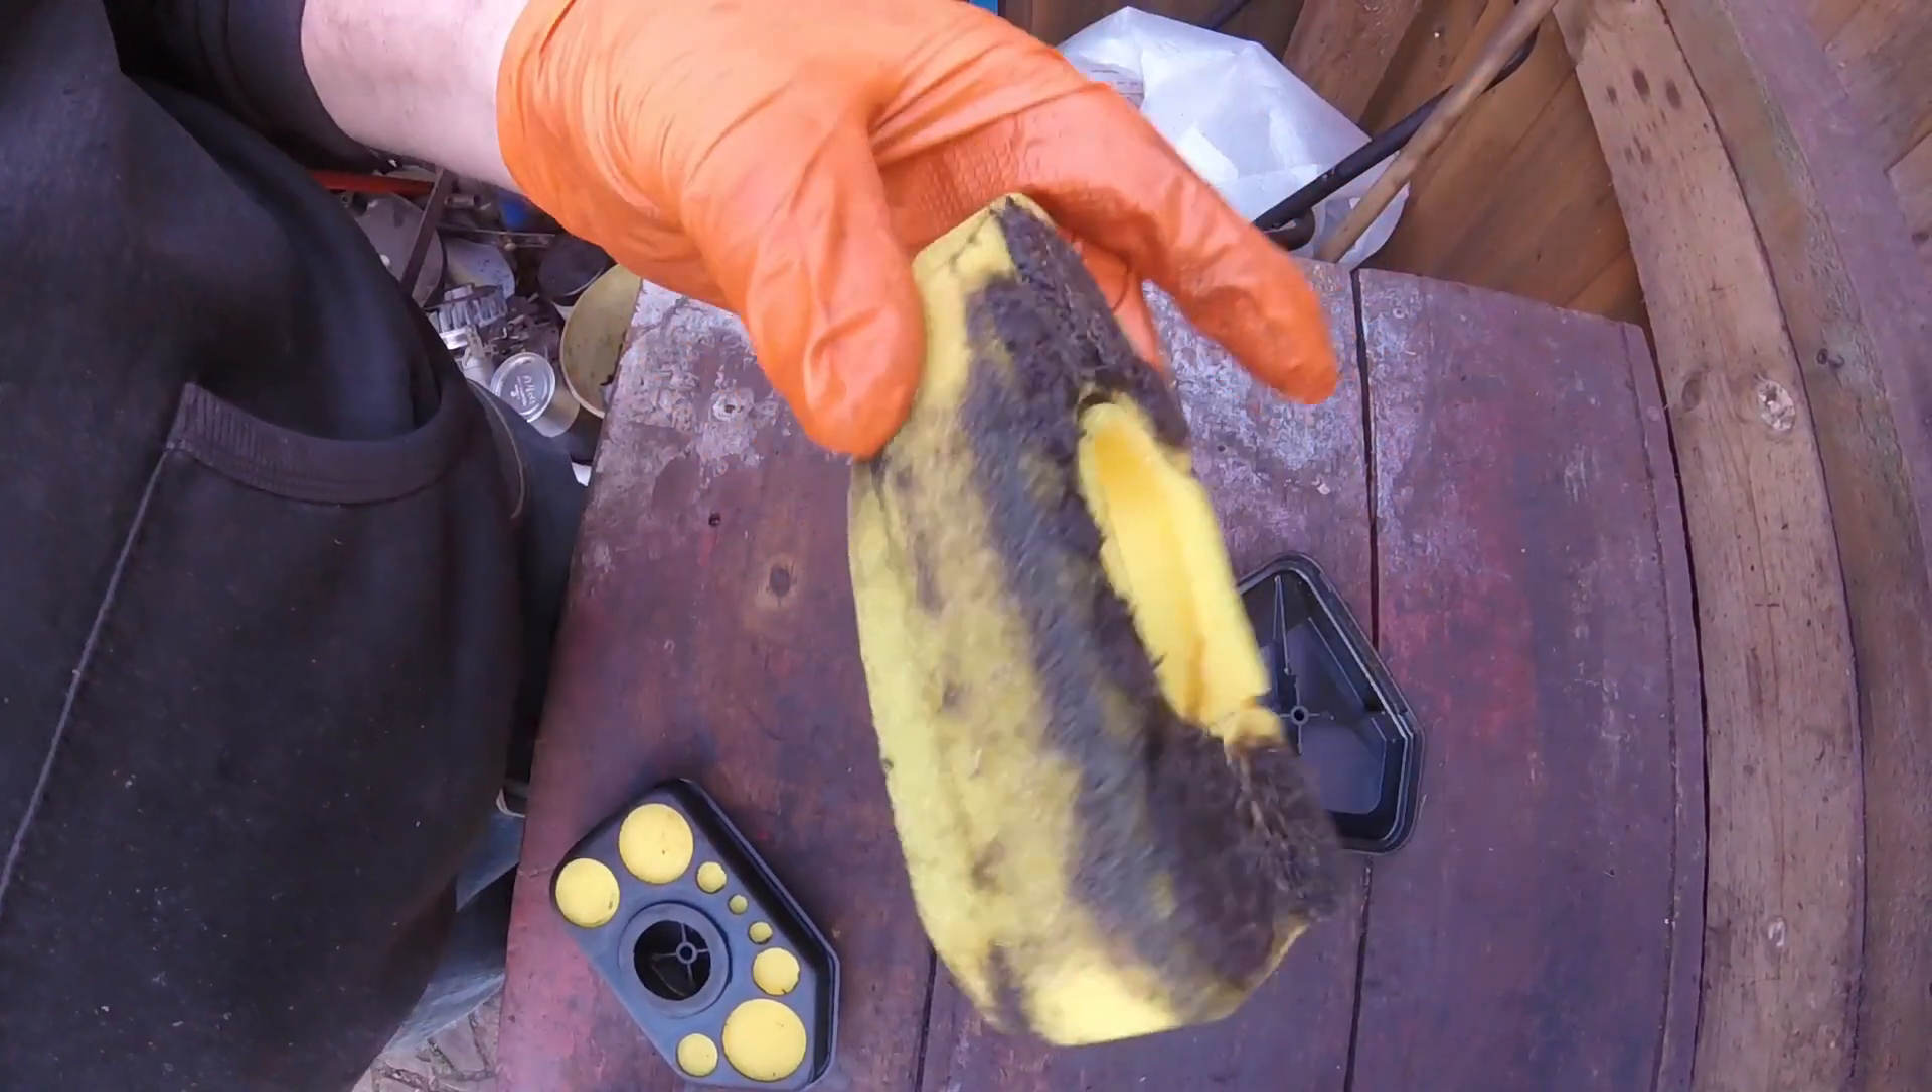I've just taken the air filter out.